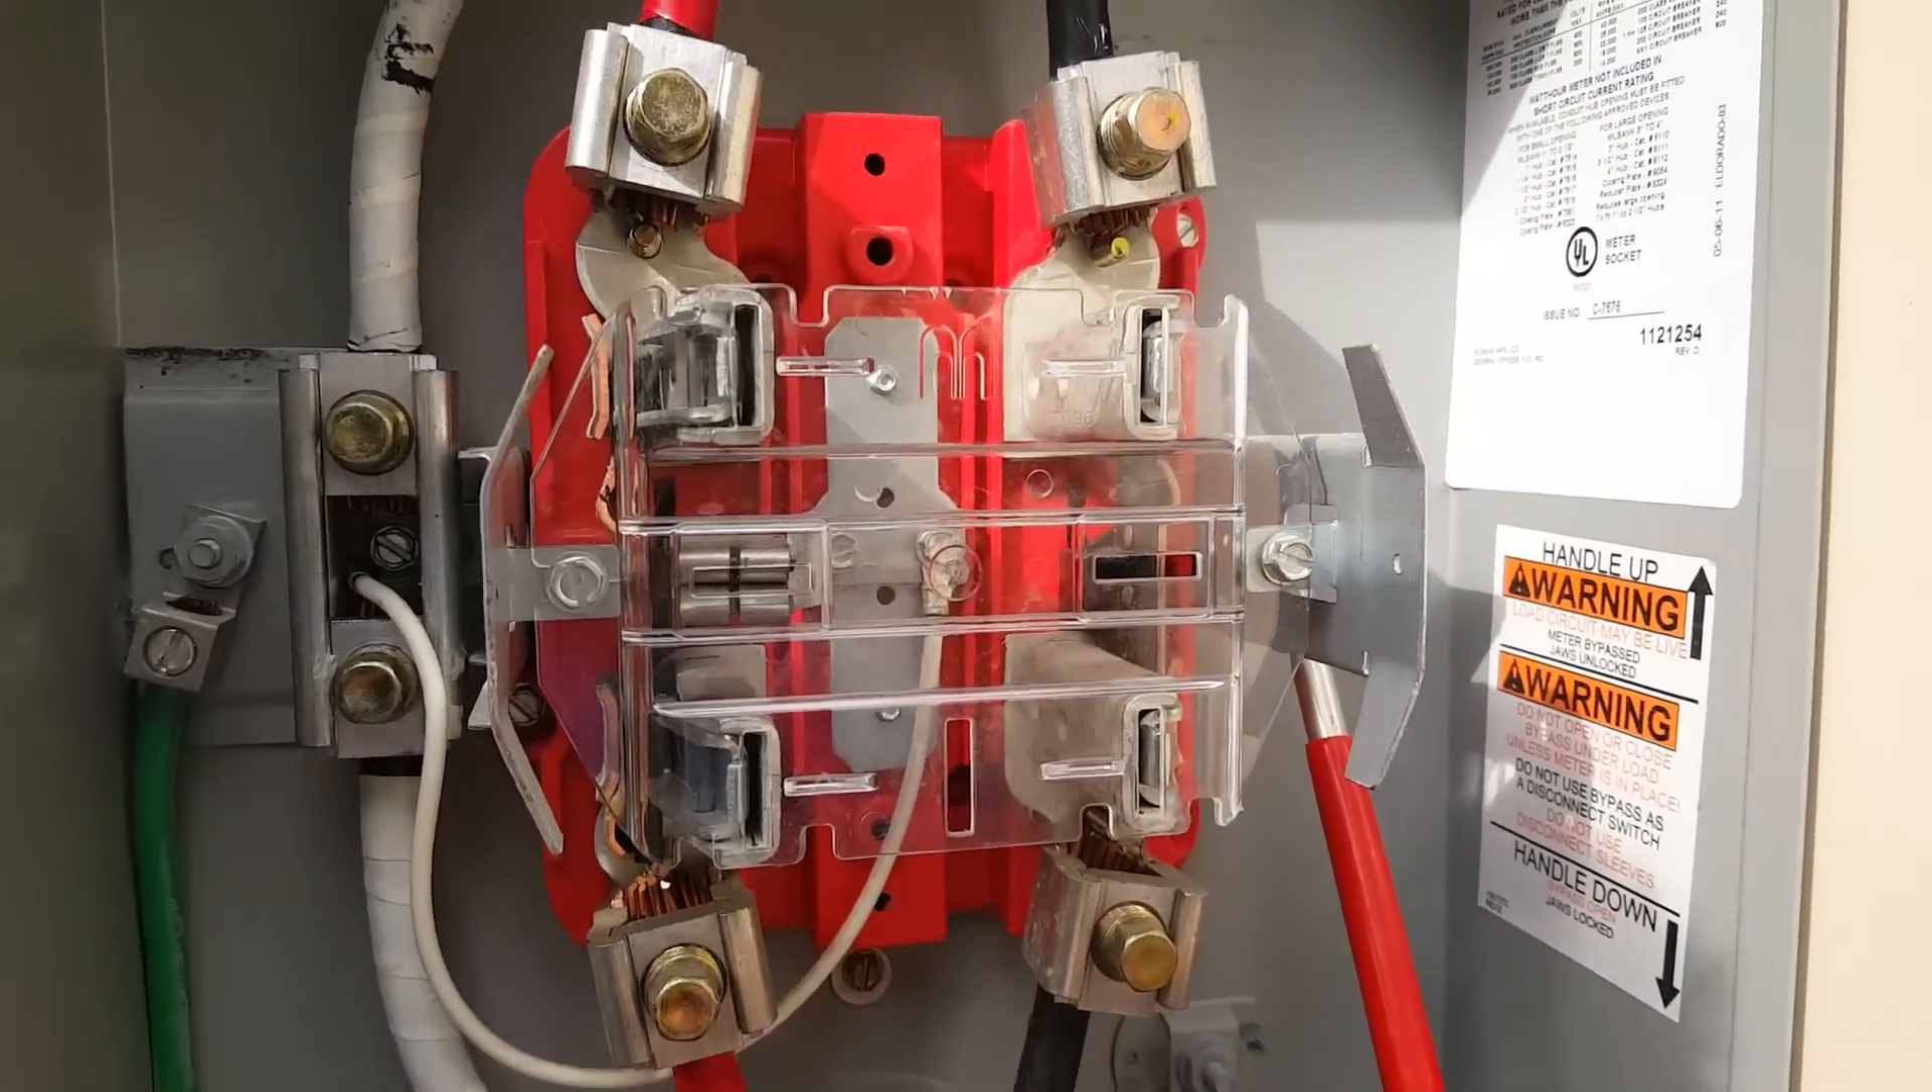So we took out the meter to put in the generator.